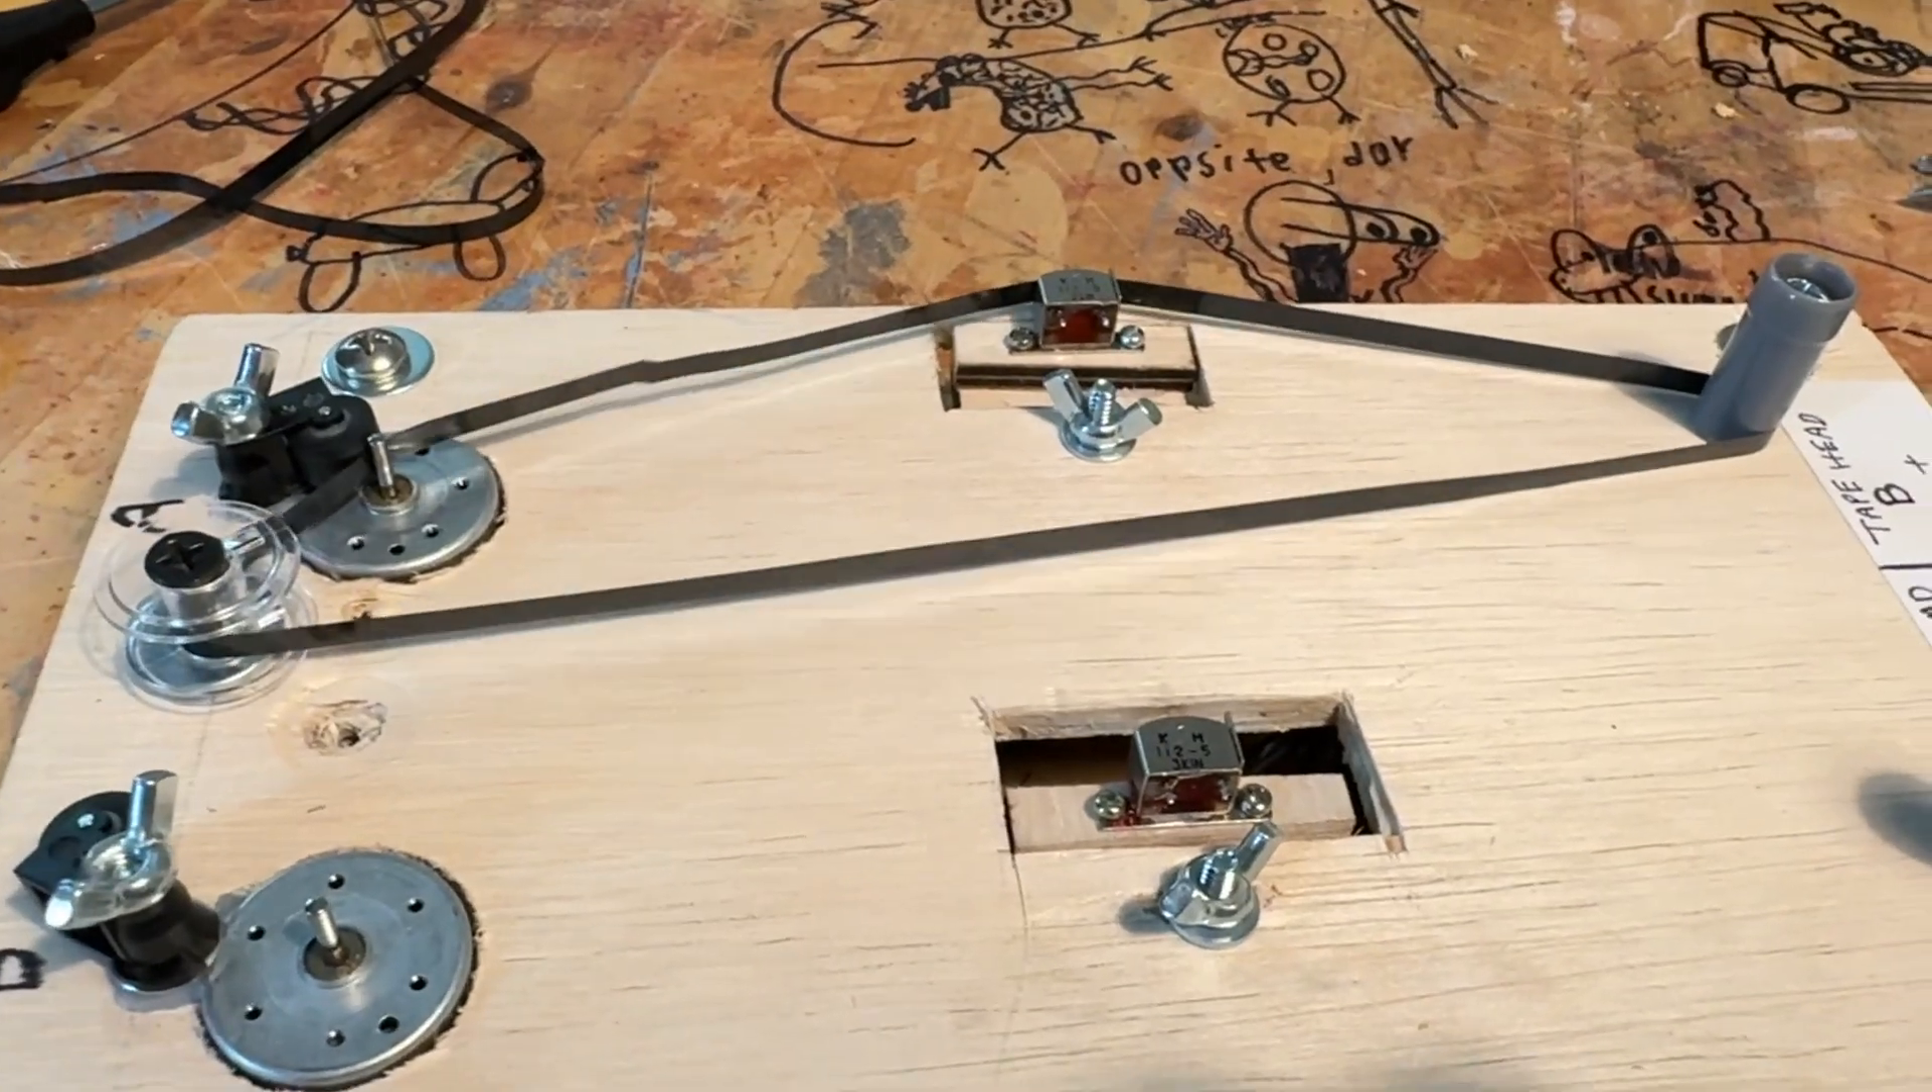I decided to use these sewing bobbins here to add a few more posts for the tape path and that just made the angle that it had to go around a lot less severe.